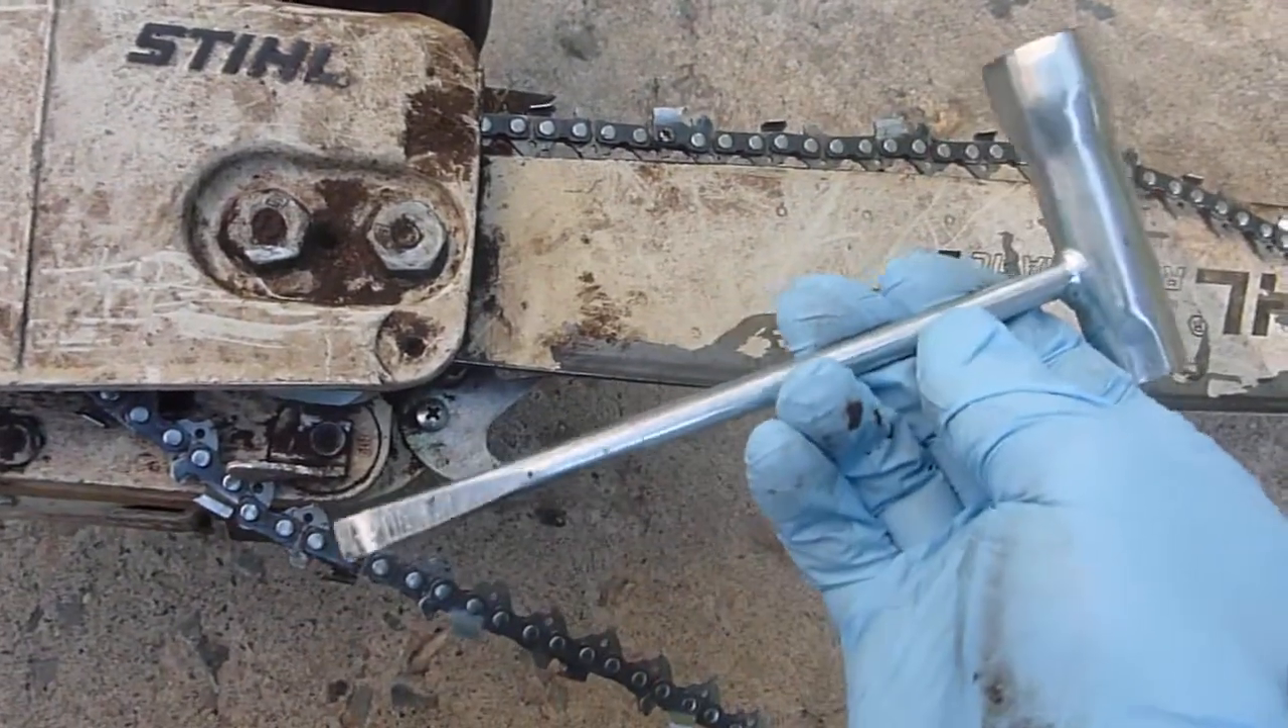Last time I was out, I was cutting some brush and I flipped the chain off. I haven't put it back on yet because I'm going to sharpen it.